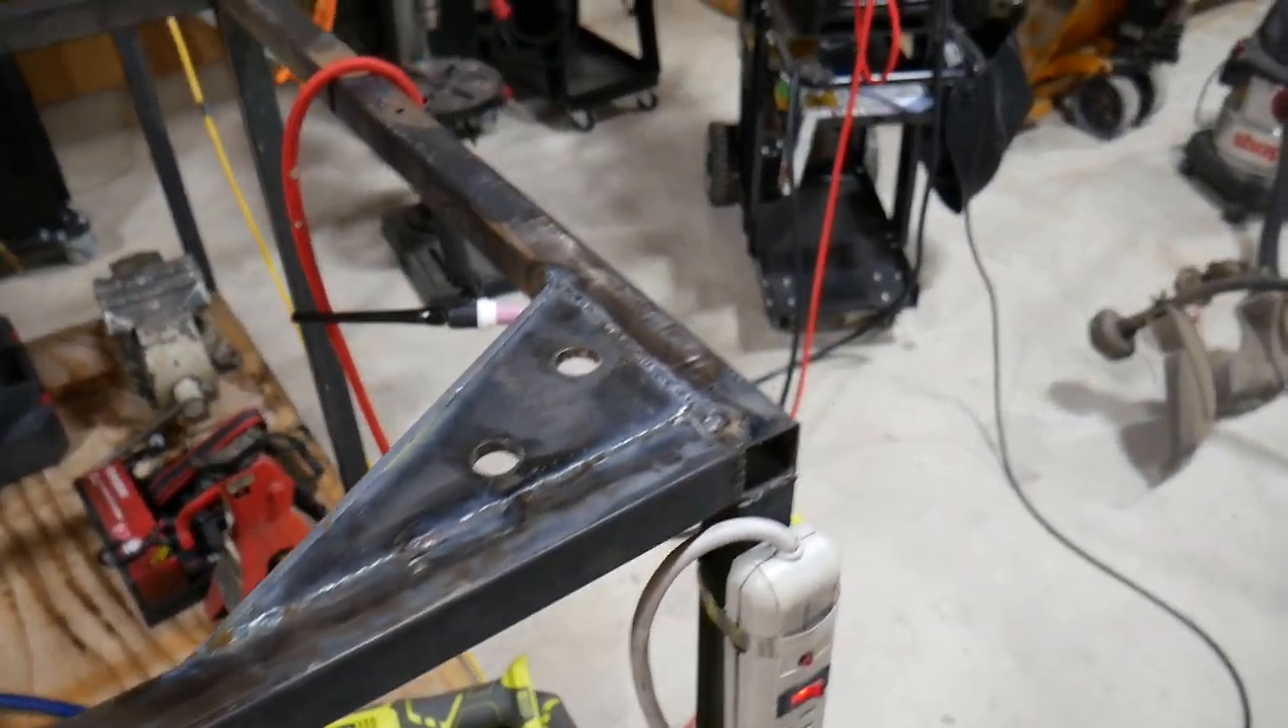And I just finished welding up the corner mount here that is going to be for the tube bender itself.